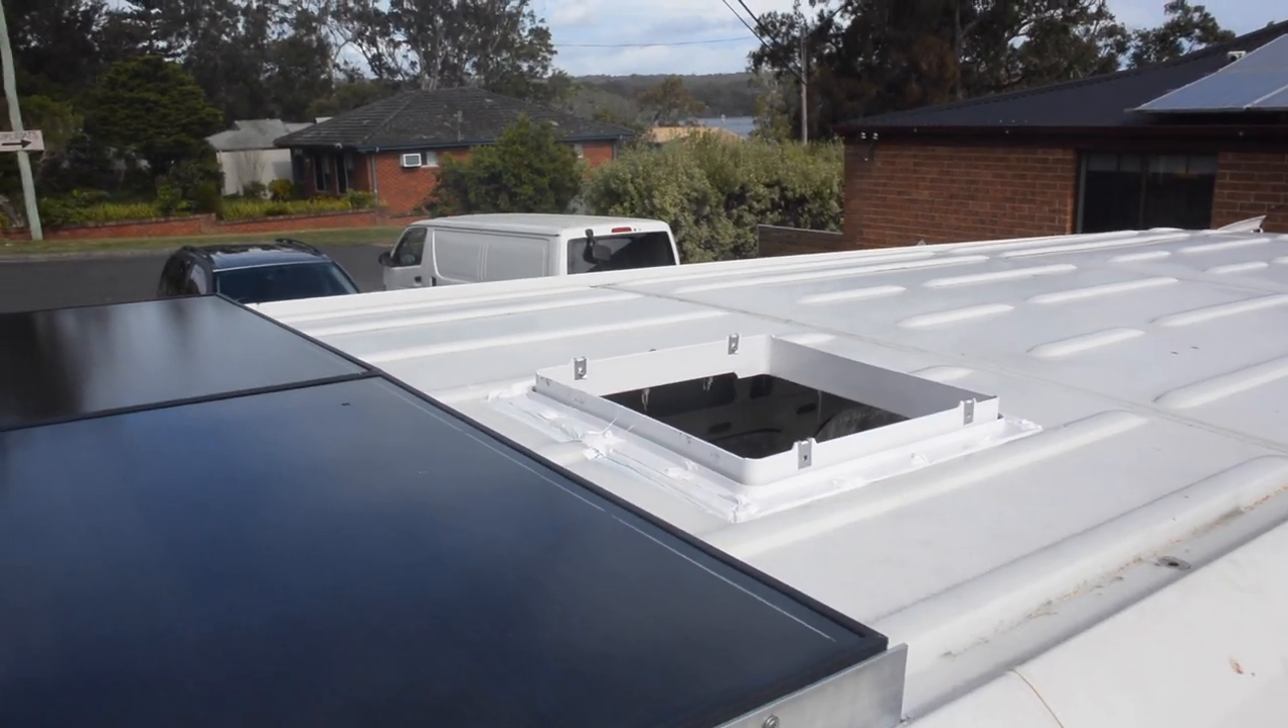I've got the panels on. I've got the fan cut out.